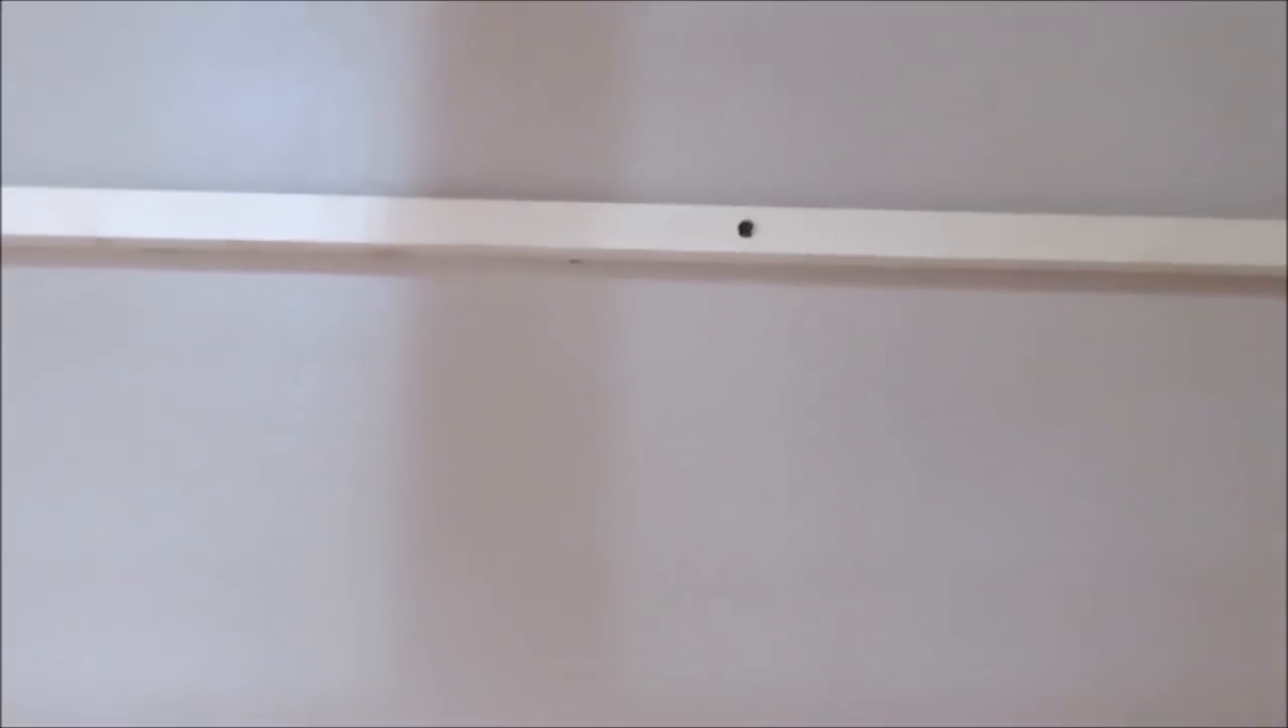You can see I got my little back strip on there.